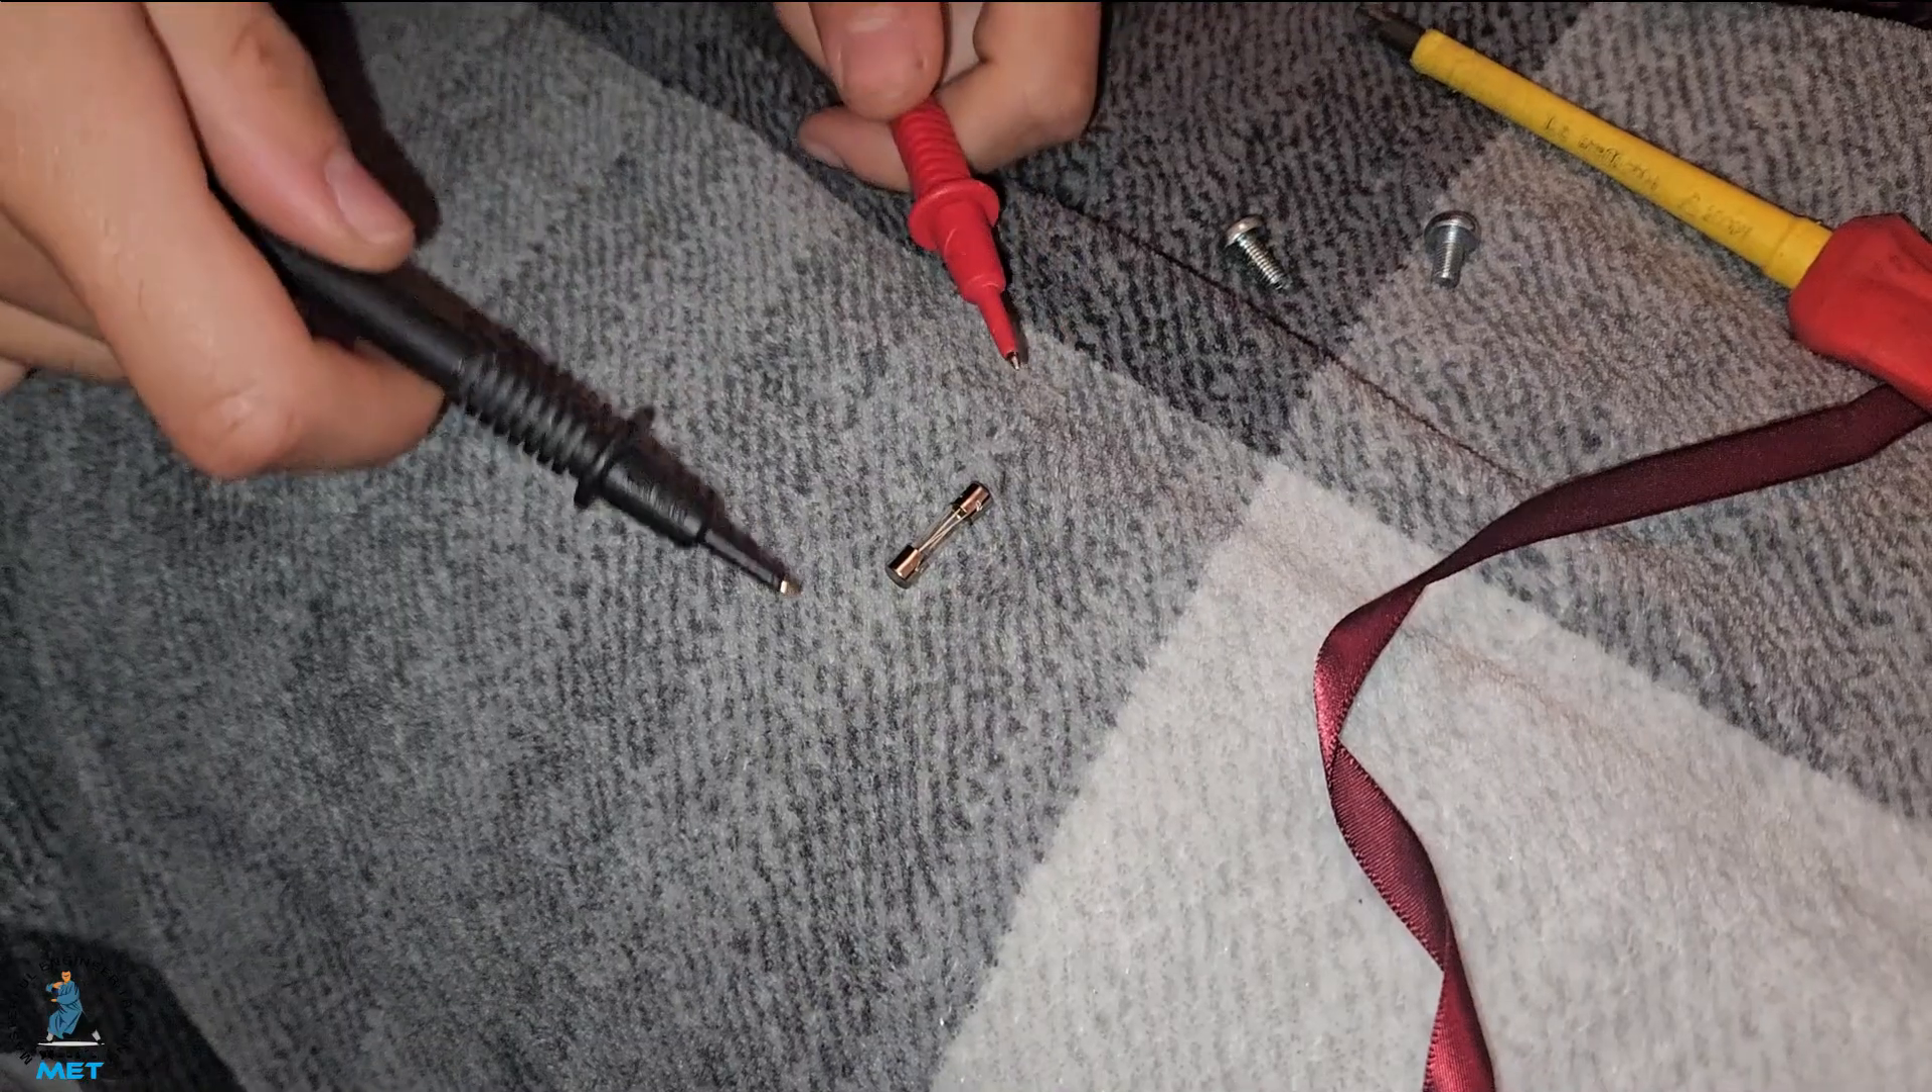So we've got the fuse out.